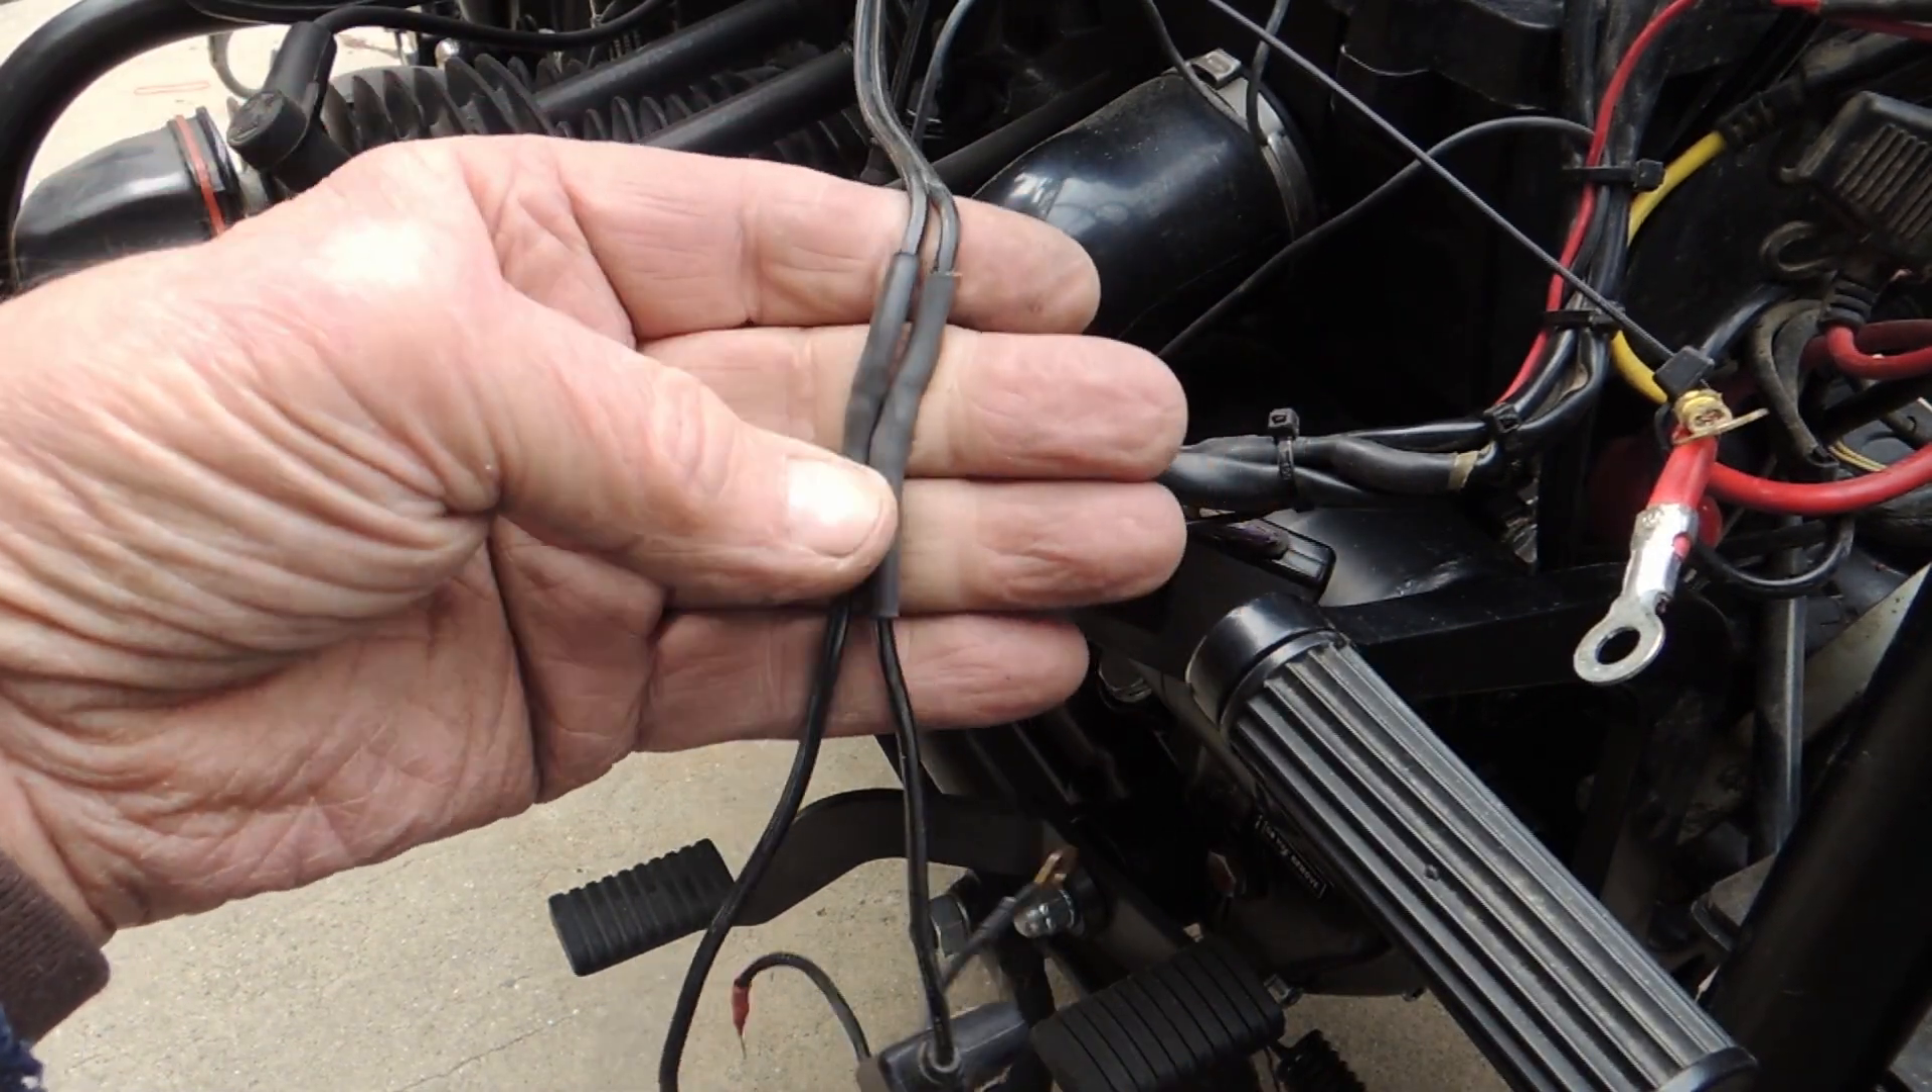I have now soldered these wires together and used some three to one shrink wrap so these are ready to go to the next step.